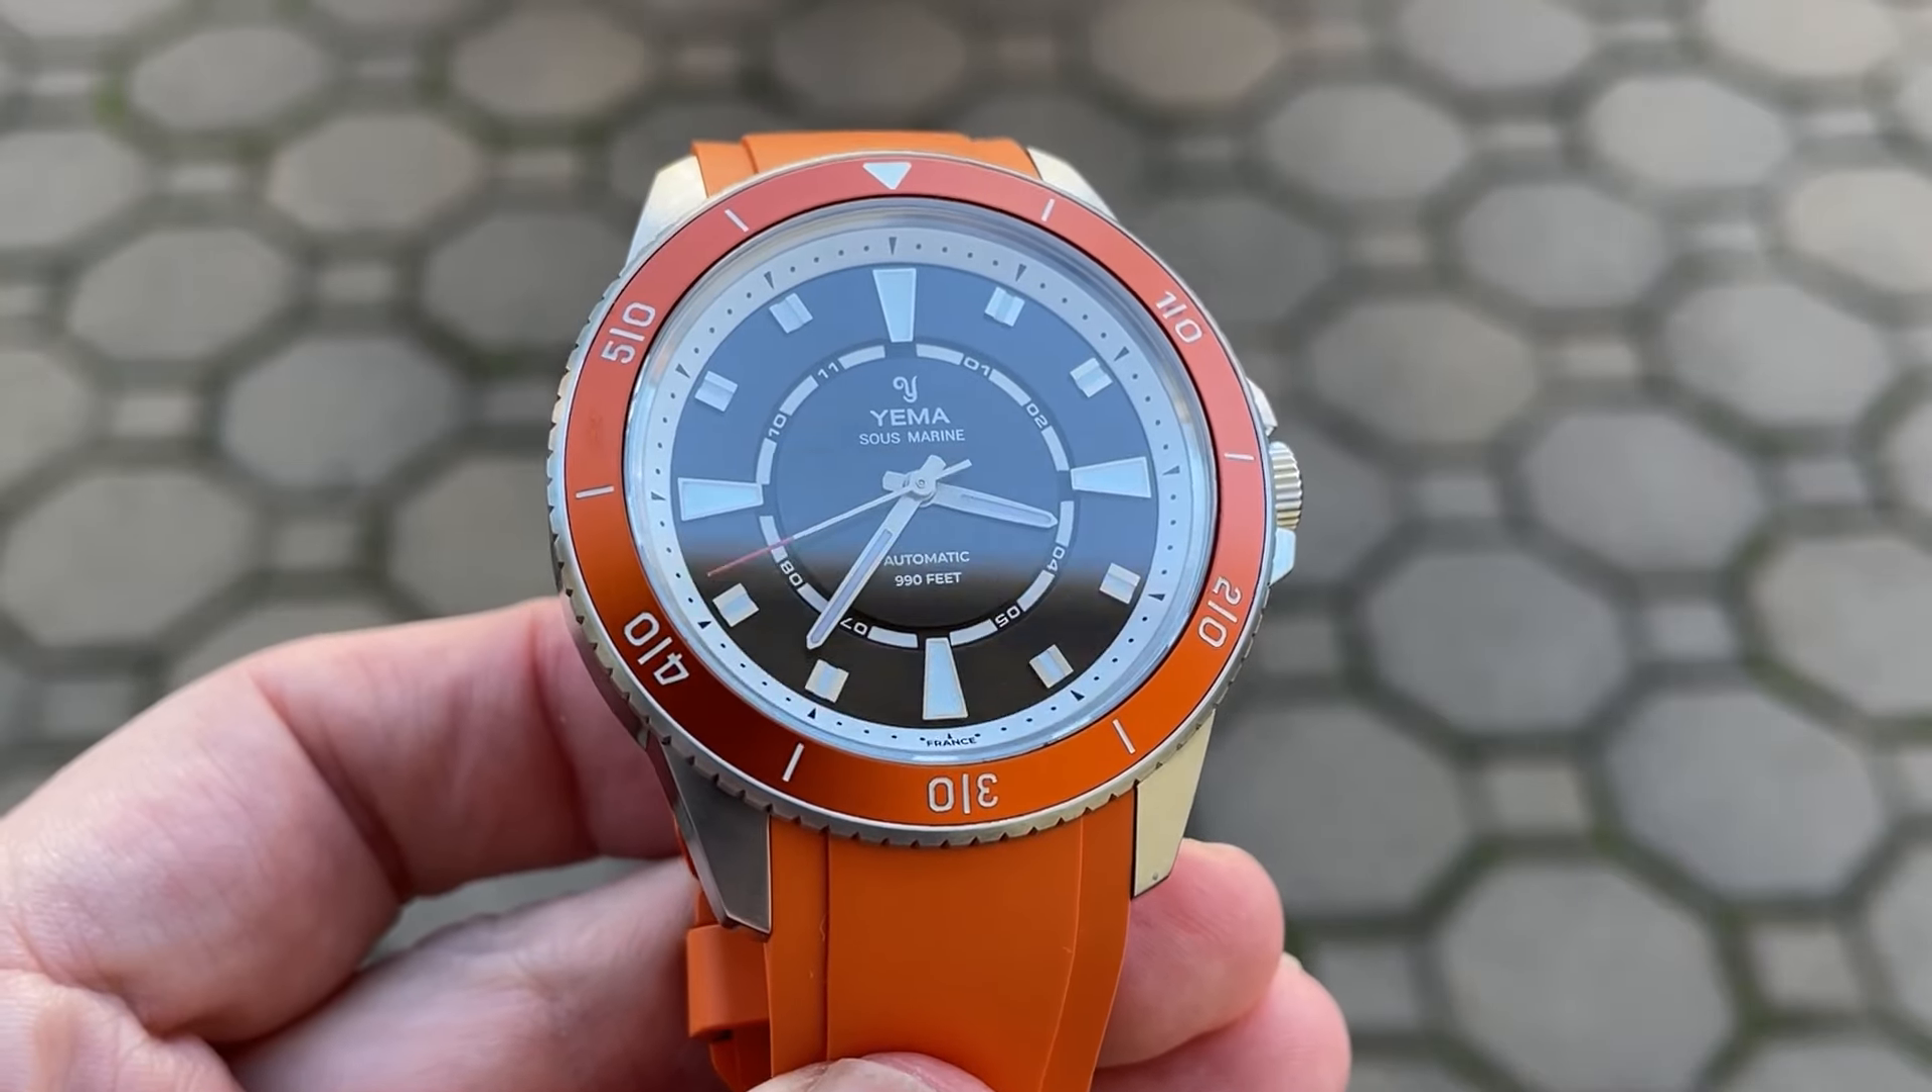The minute hand, however, does not reach the chapter ring, which is a pet peeve of mine.